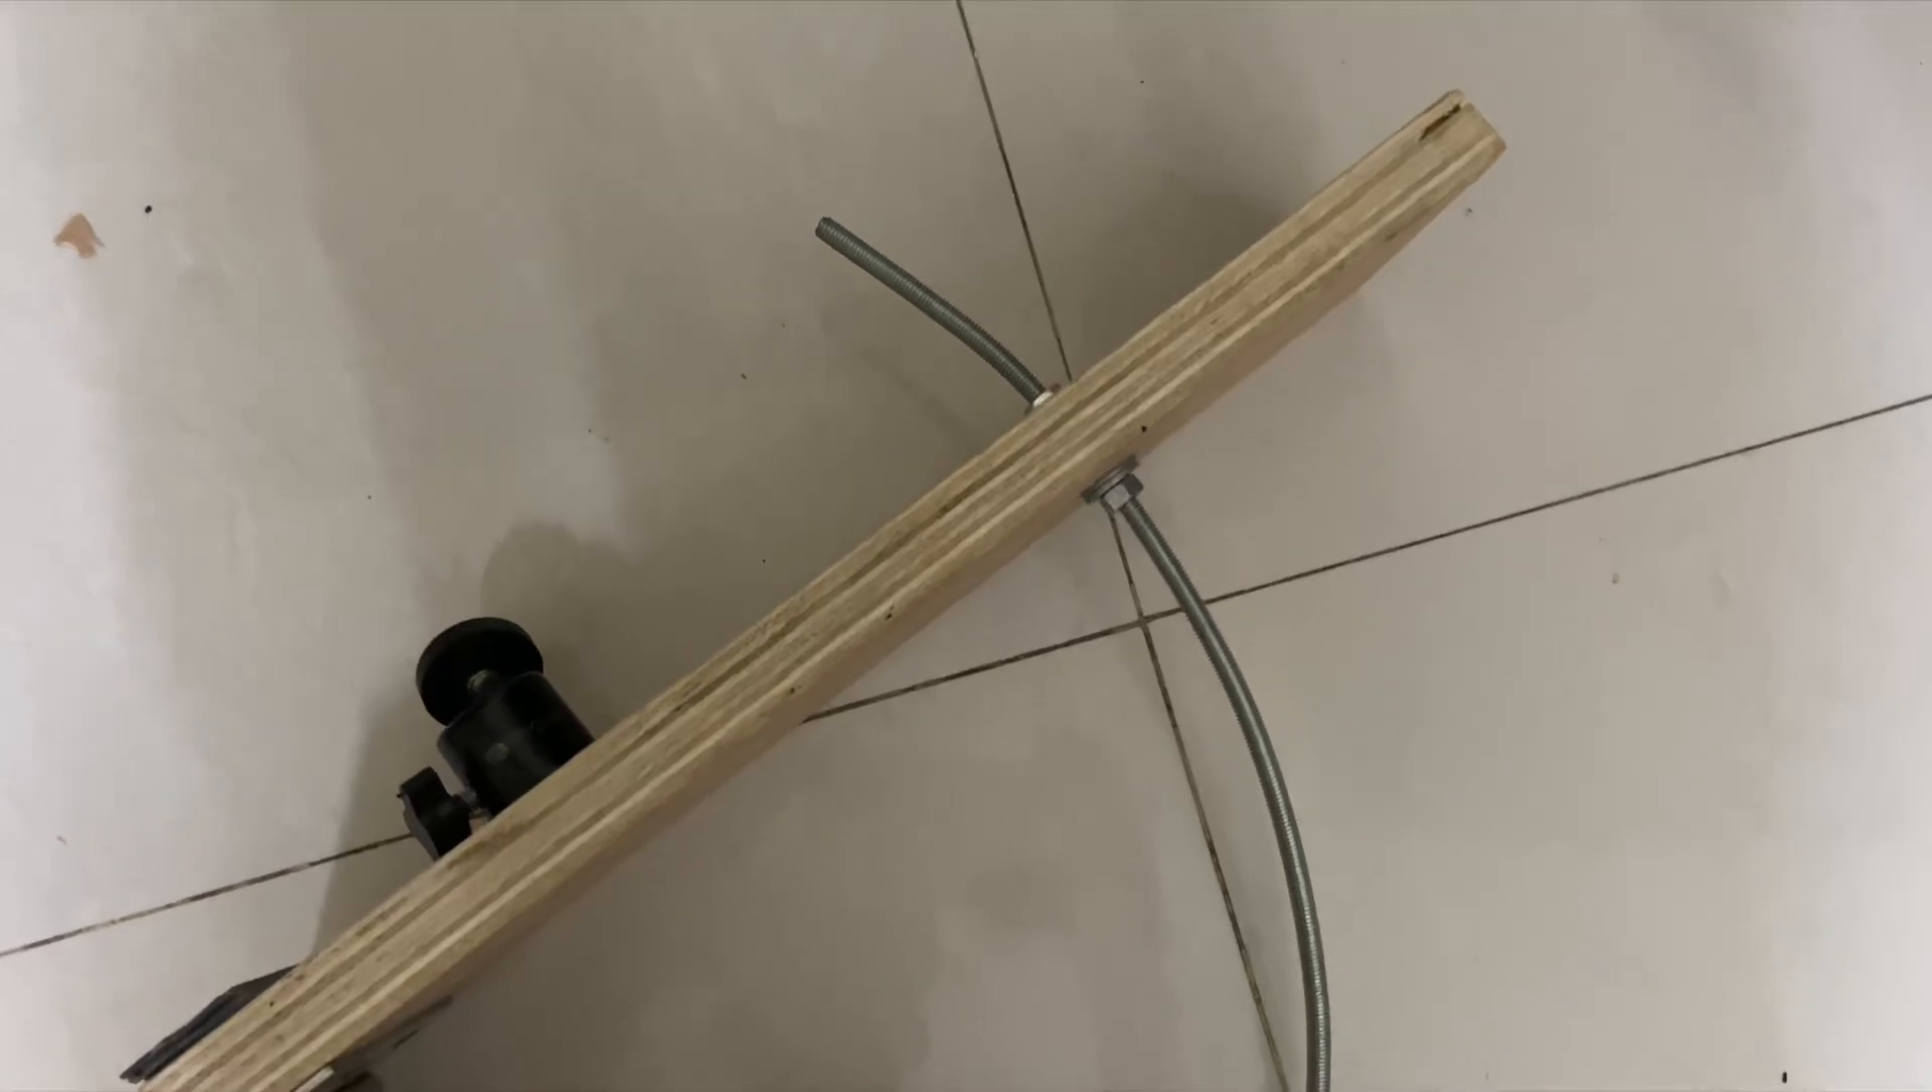Now i have attached the threaded rod with some nuts and washers.